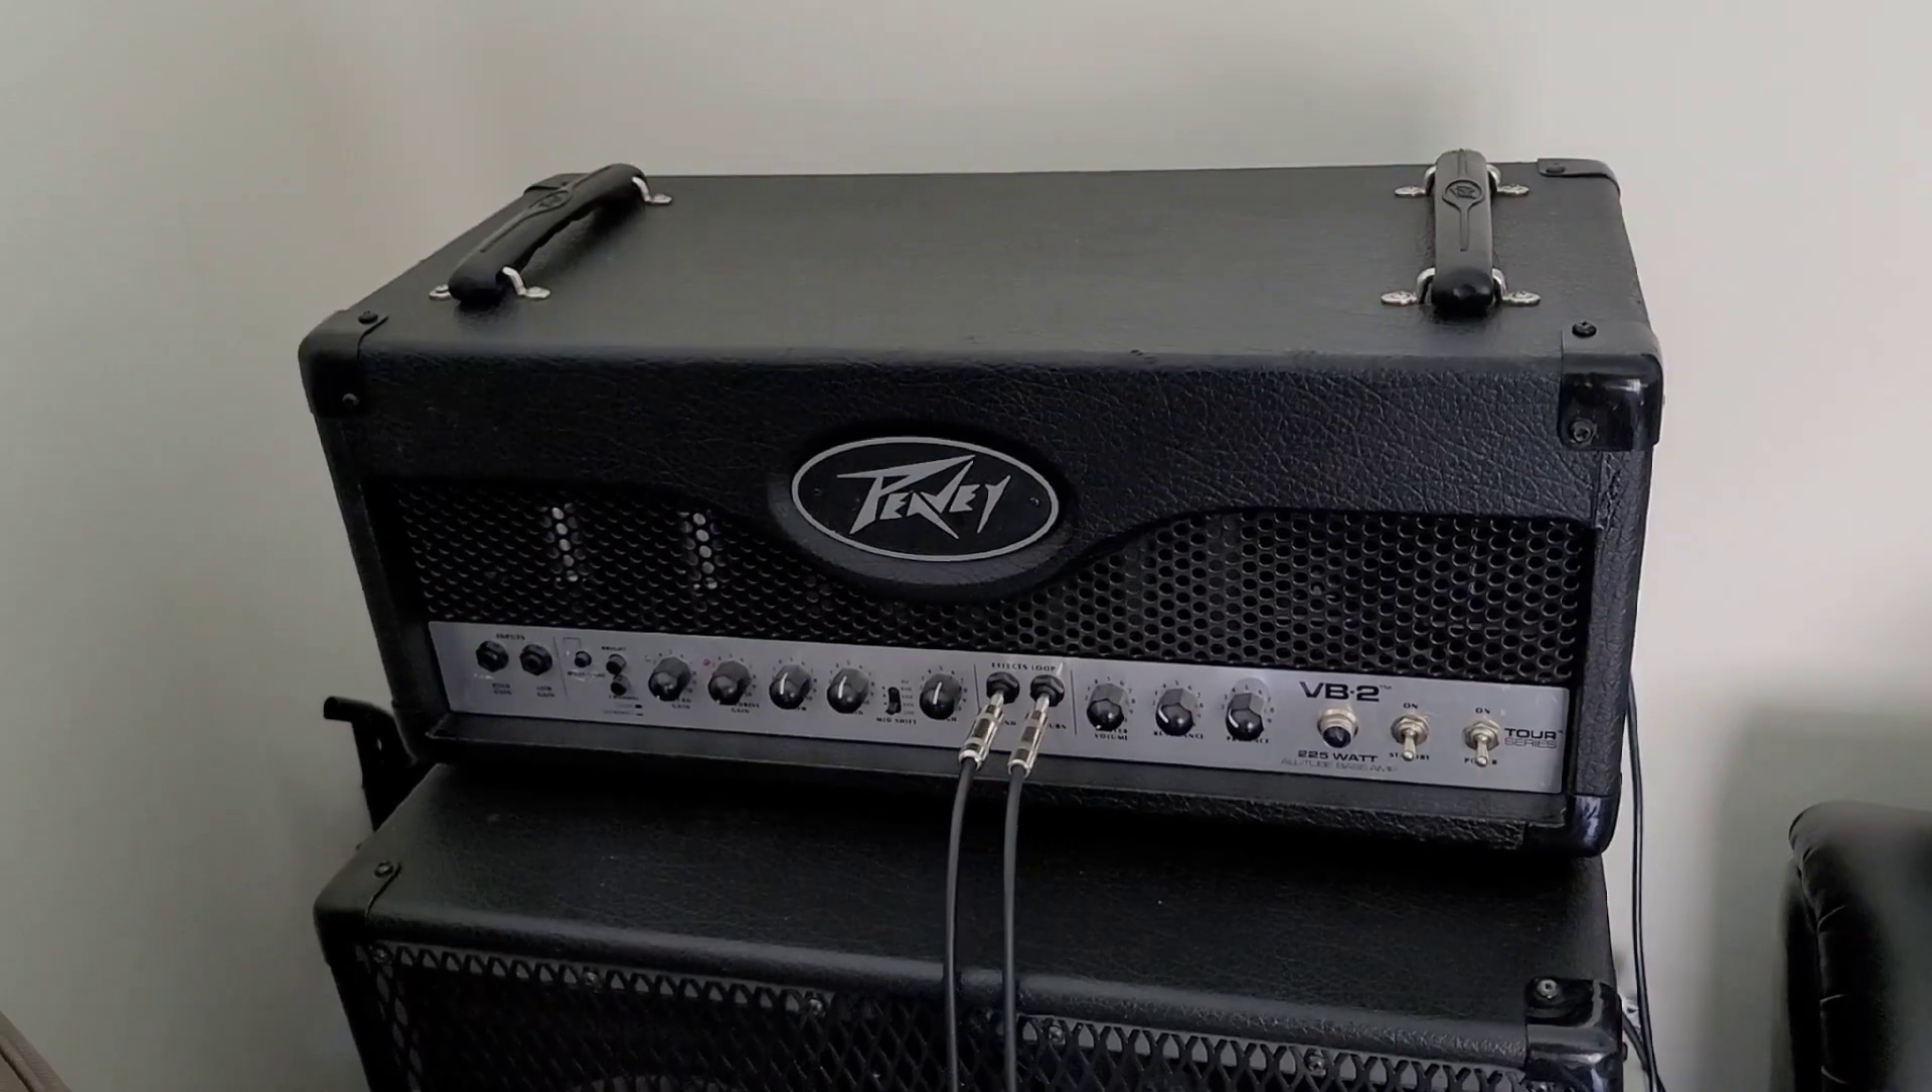Got the amplifier all put back together.